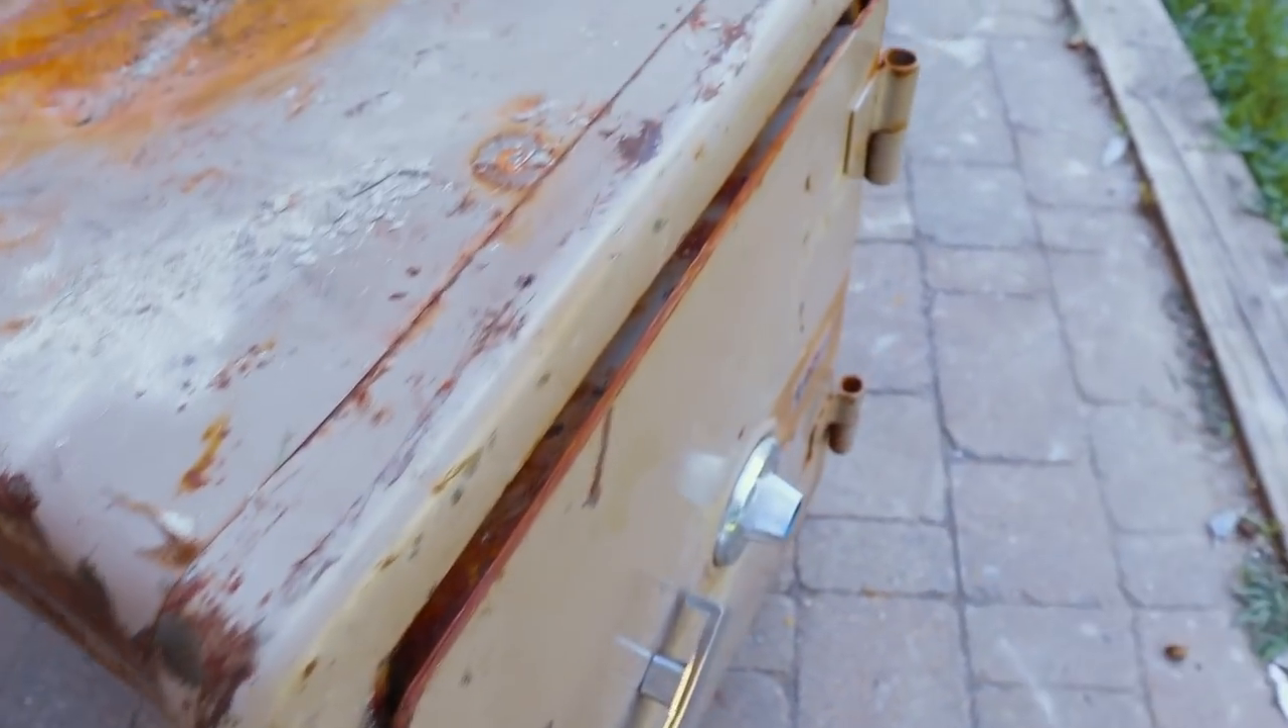This door, as you guys can see, has got a huge gap. And since we've been prying on it today, it's only gapped even more.